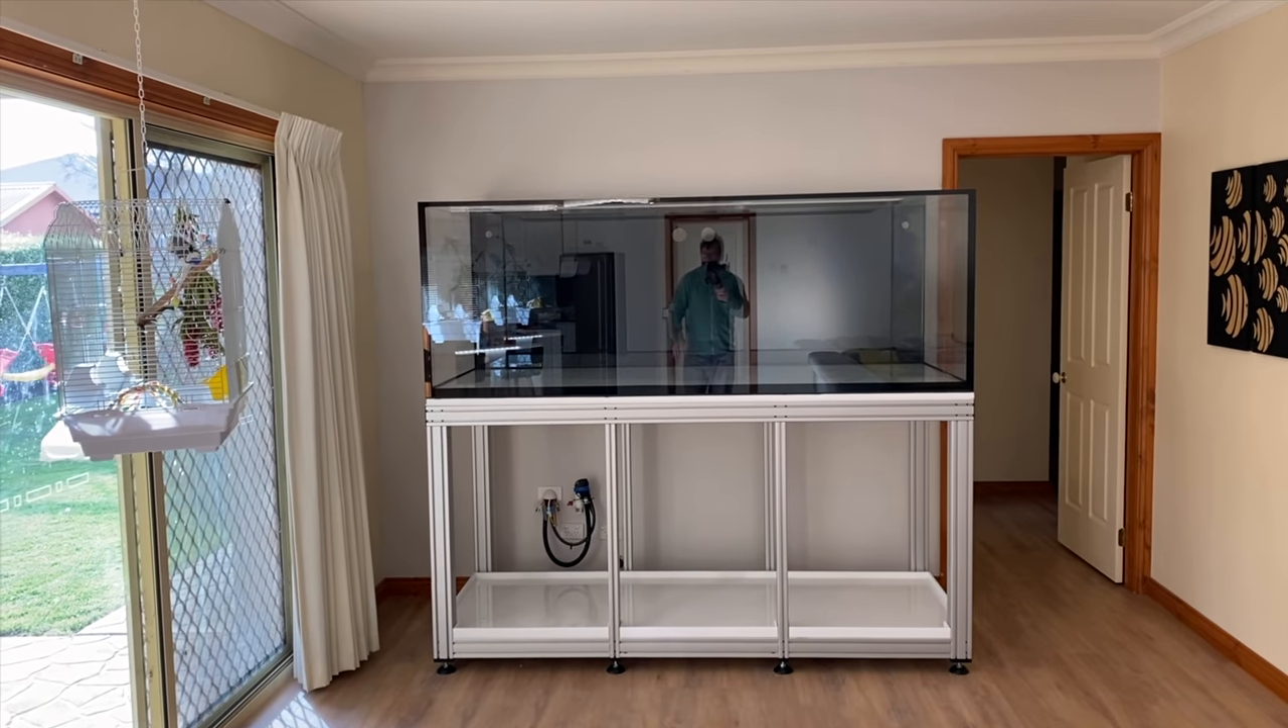Obviously, we've got all the cabinetry to come yet.